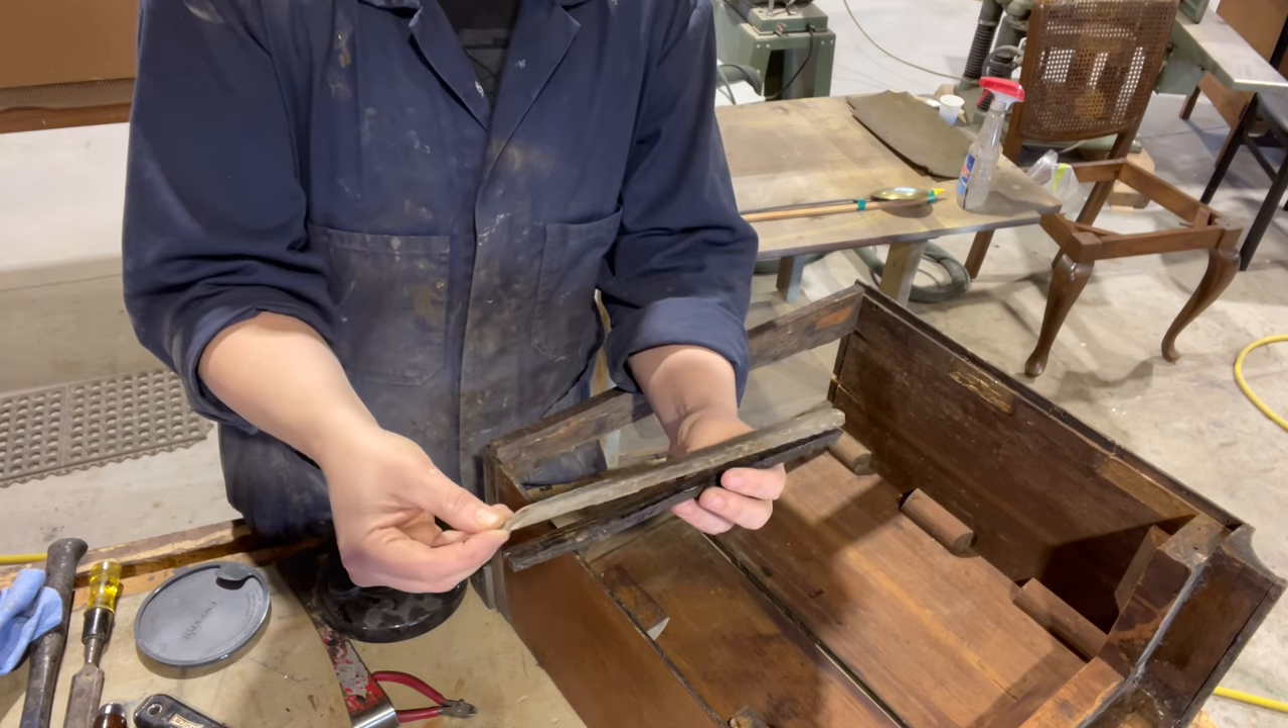We've got the trim off here.